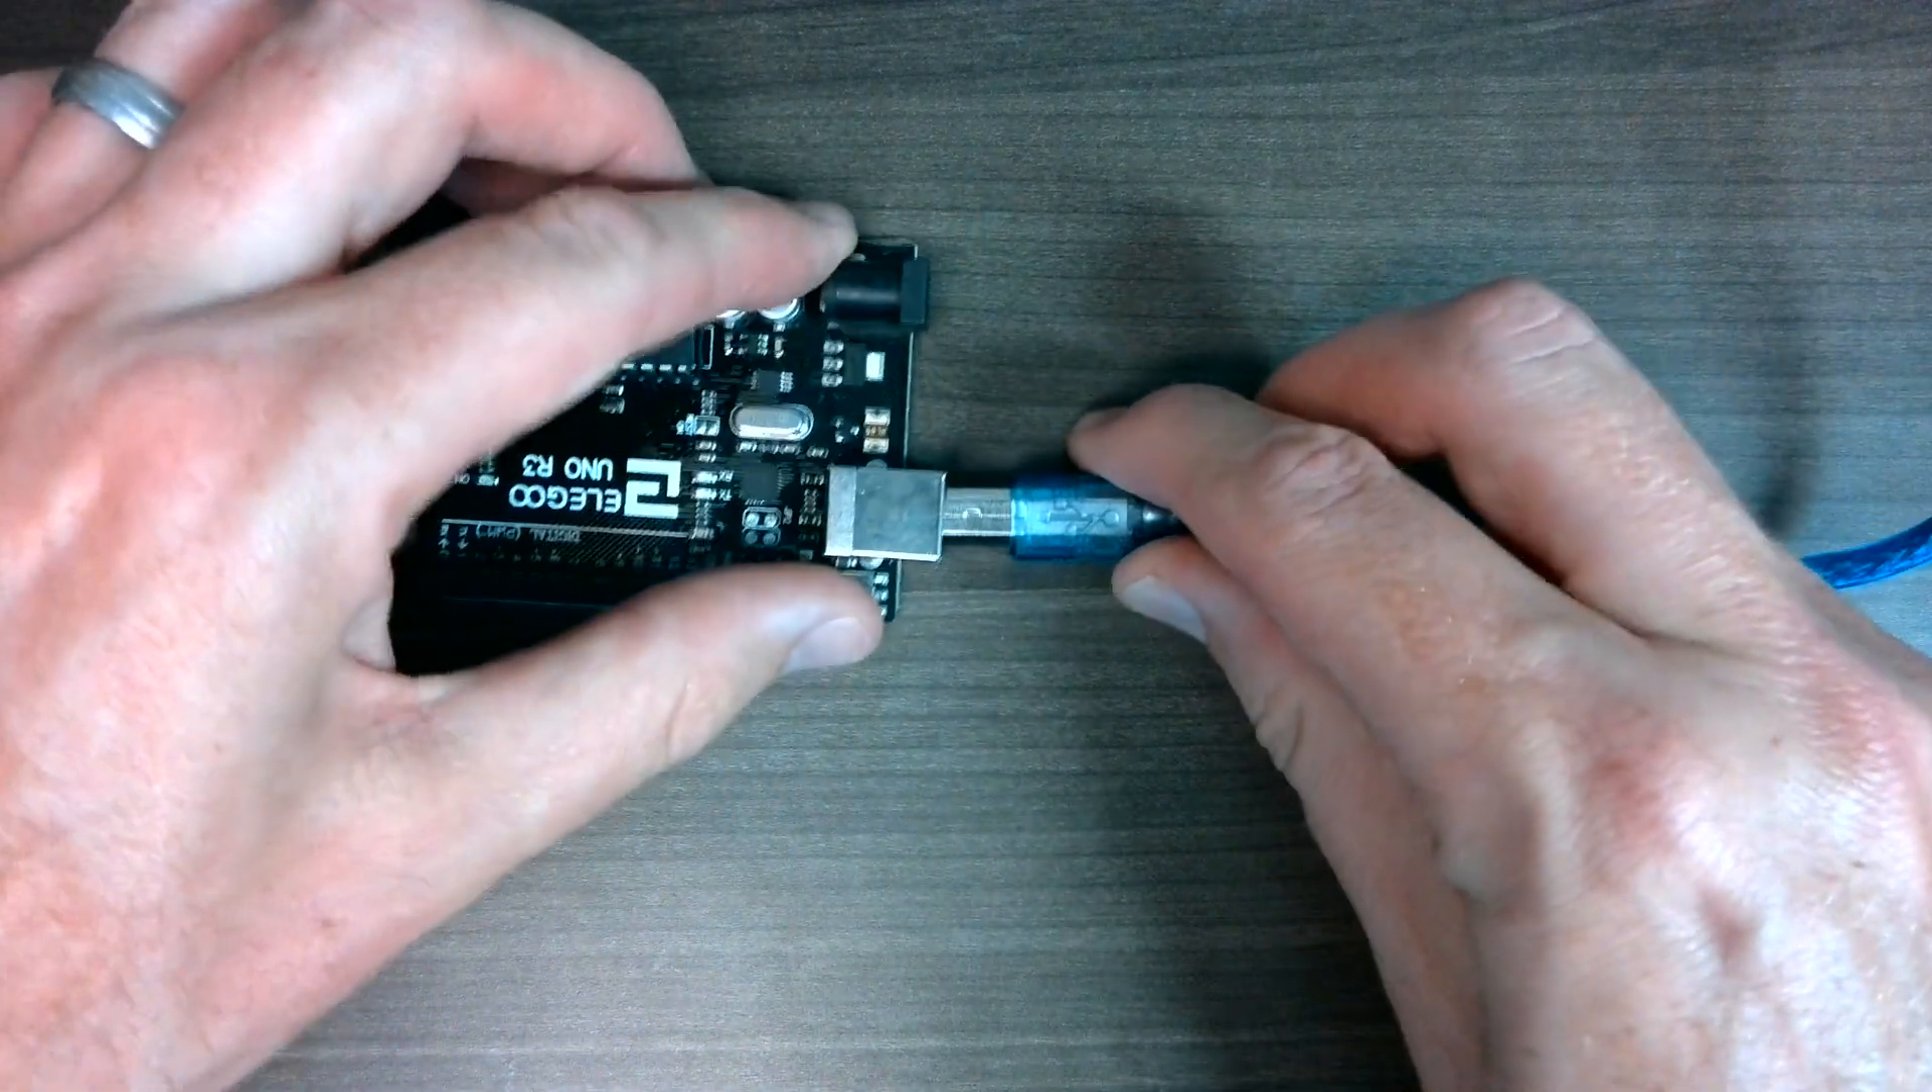I've not connected anything else to the Arduino.